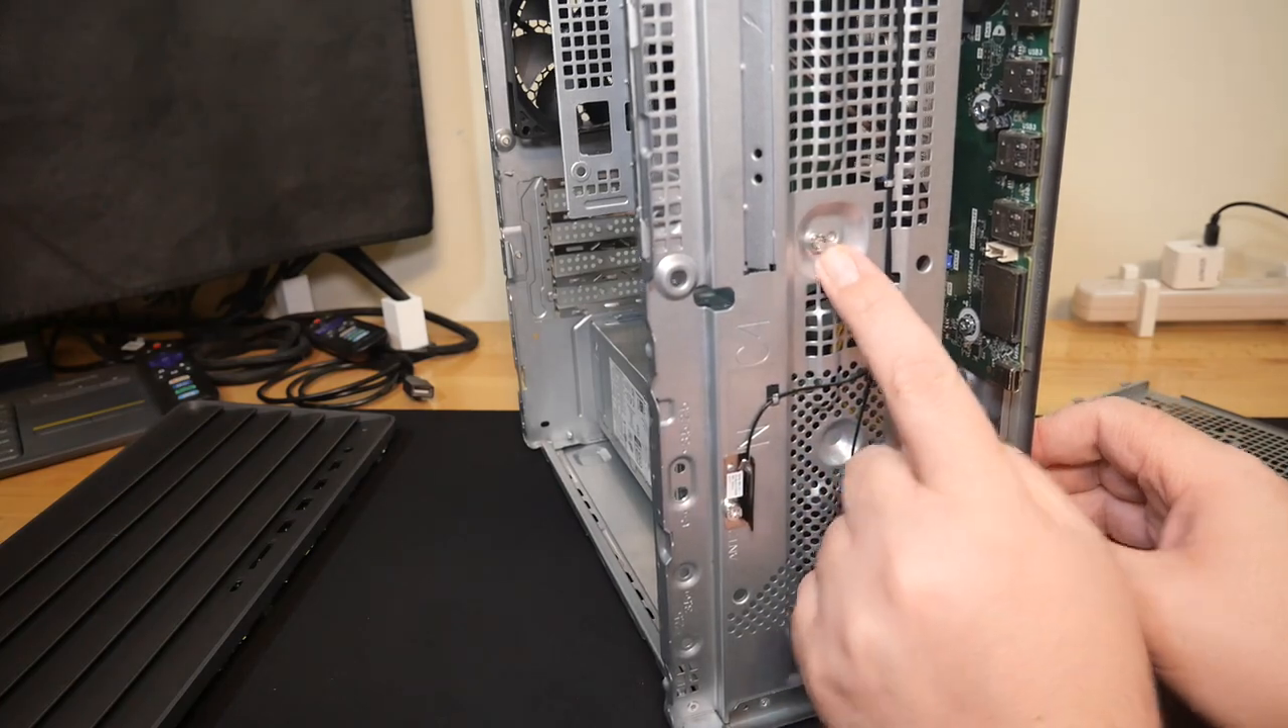But there's a screw like that guy in the front. I need to take it out.